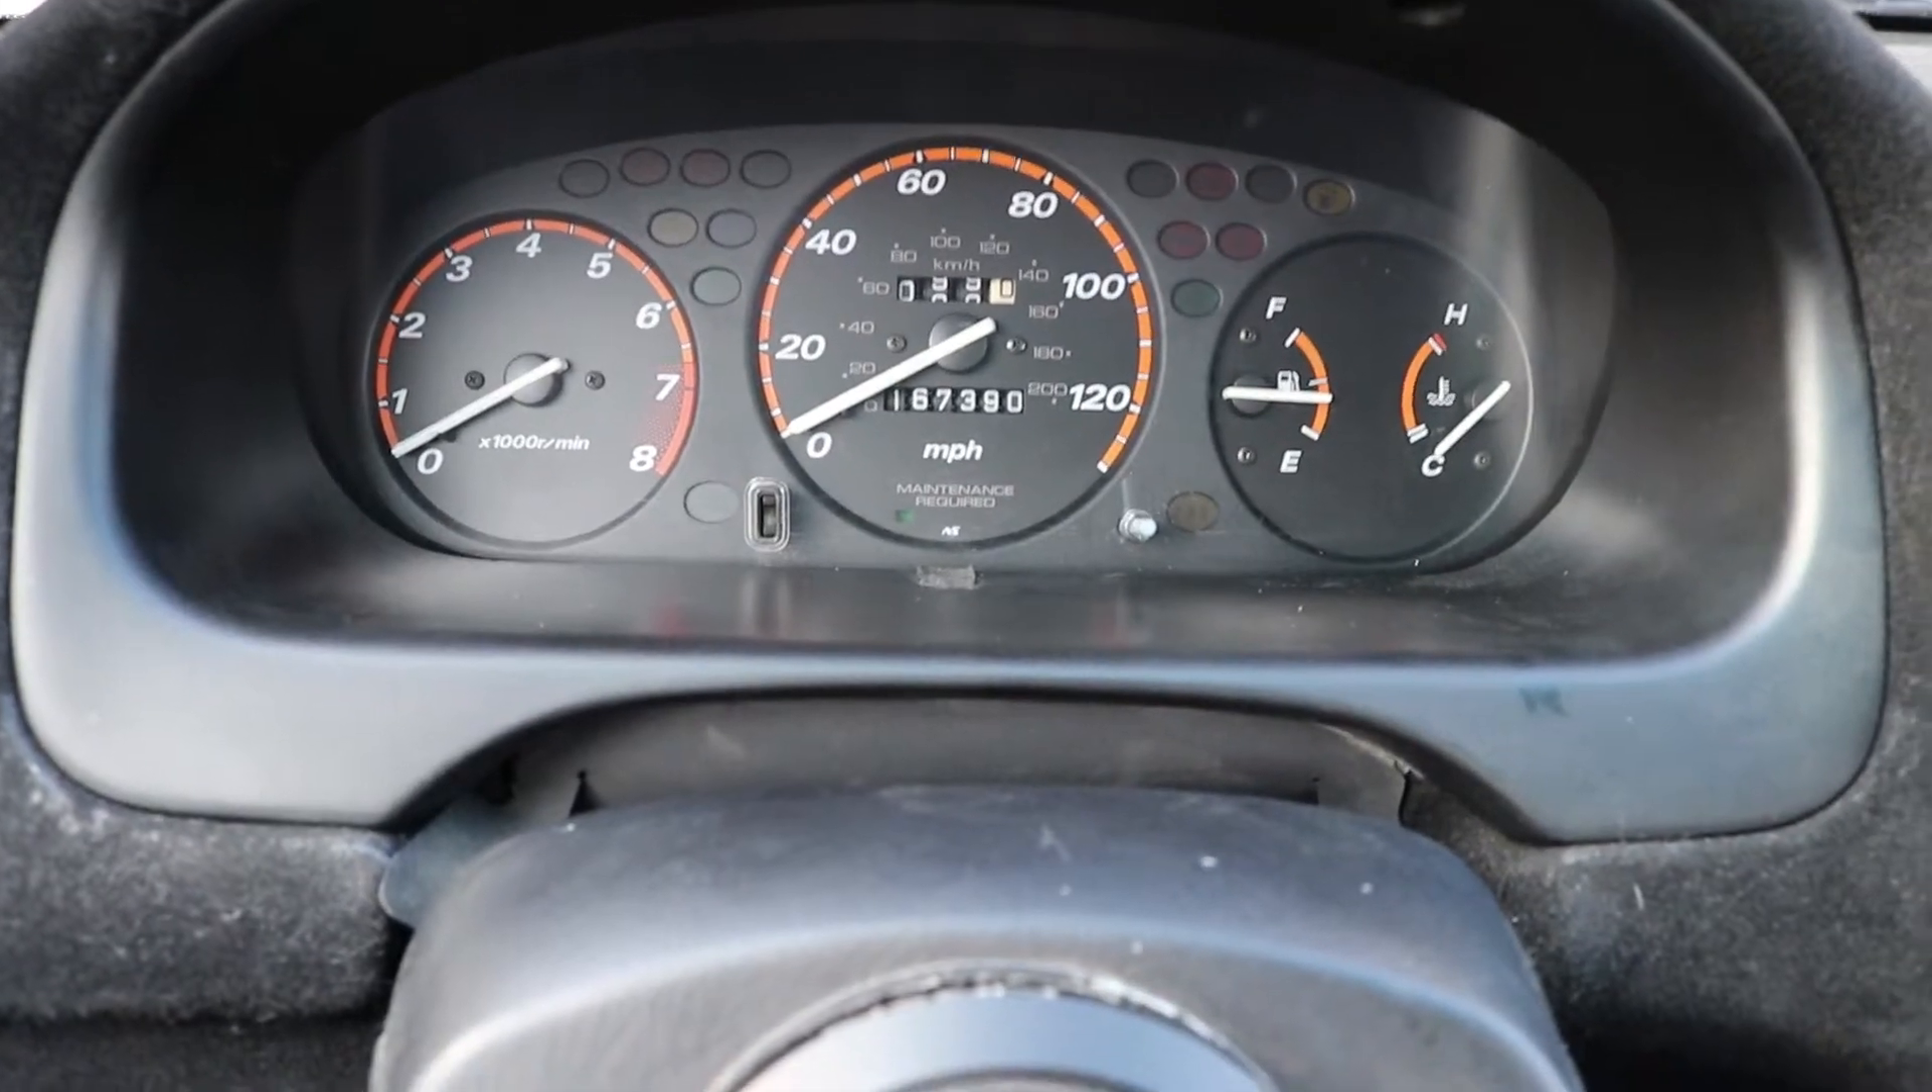Here's the cluster fully installed. Here's the cluster fully installed. Got all the screws back in.